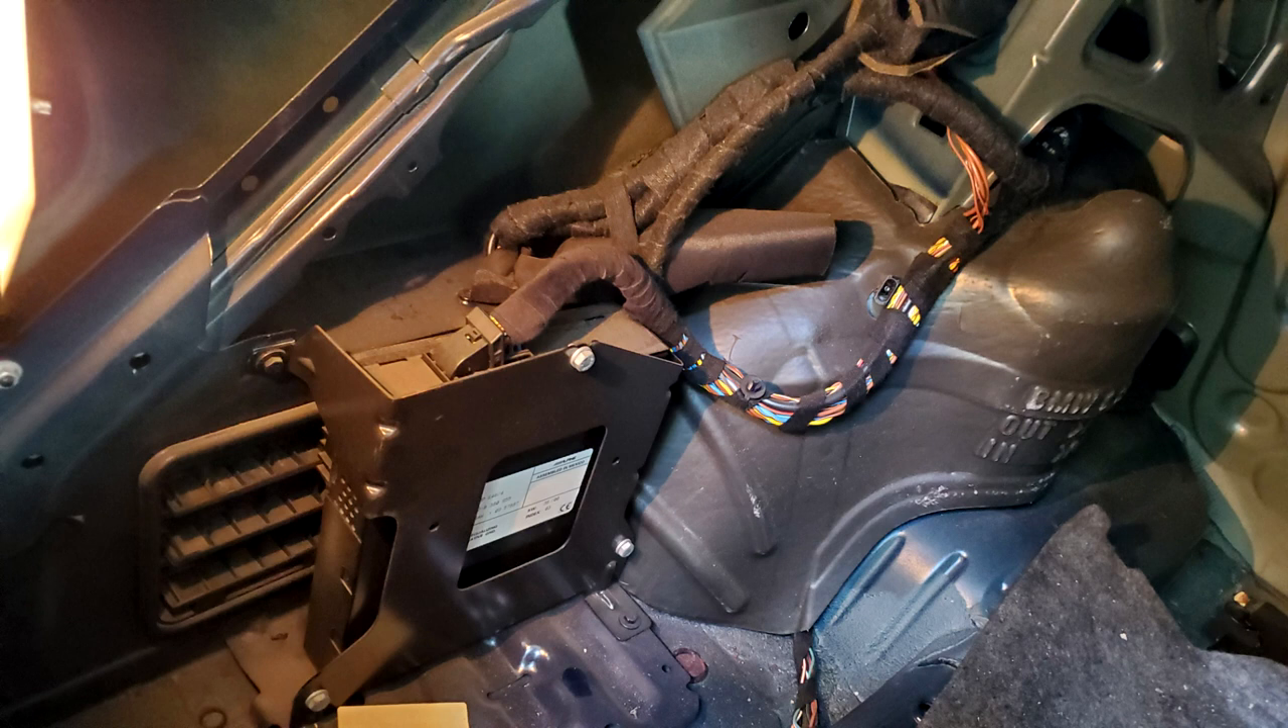Jimmy took all this rear panel off right here and there is the factory amplifier.